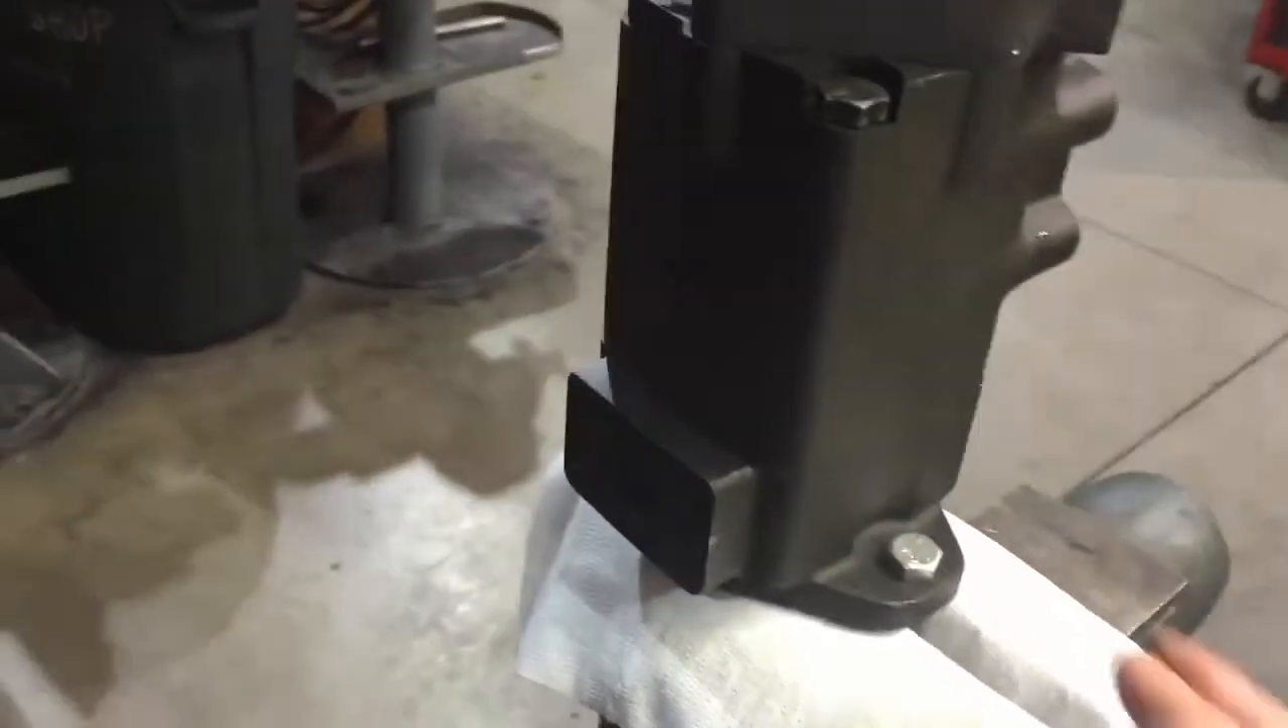And what we also have done here is we've inserted a bolt into one of the mounting holes here so that as you're either tightening up the bolts or loosening them up, it's going to prevent the pump from rotating.